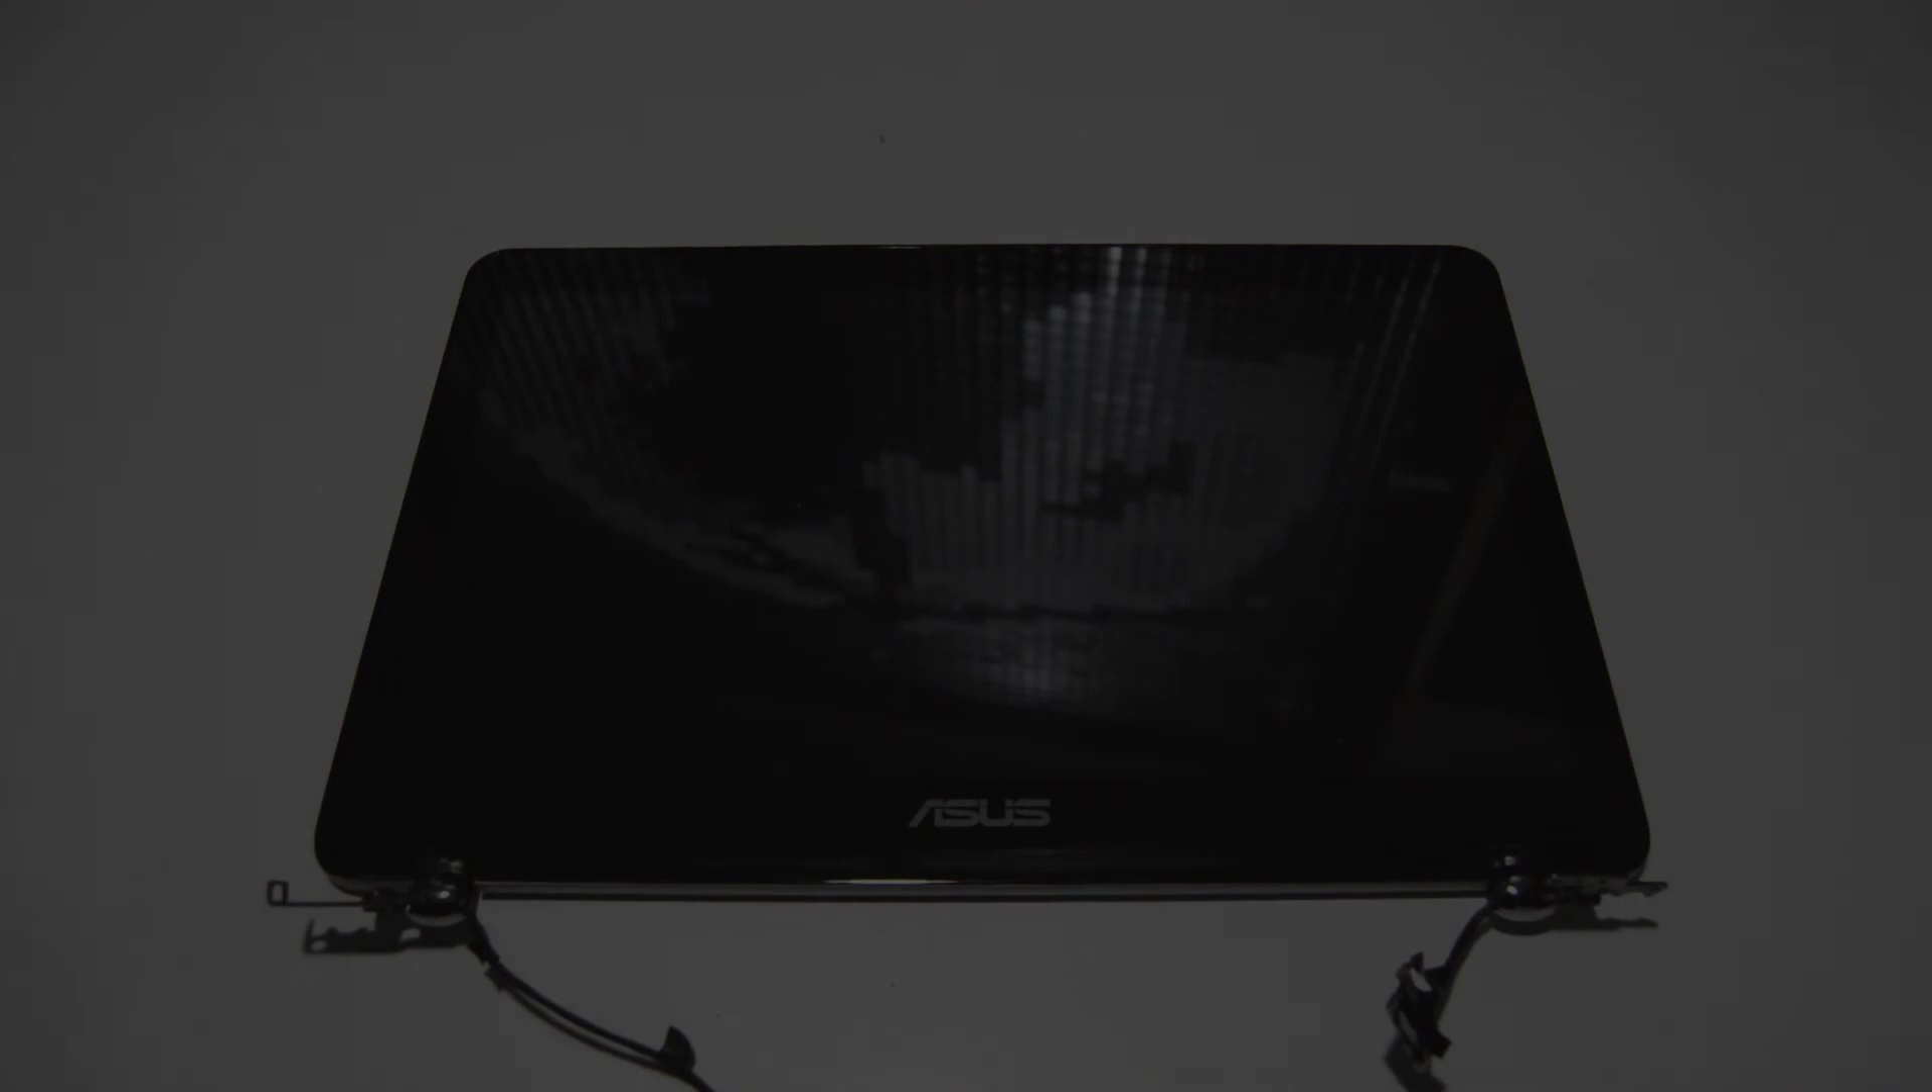All right, so we're left with a complete display assembly.